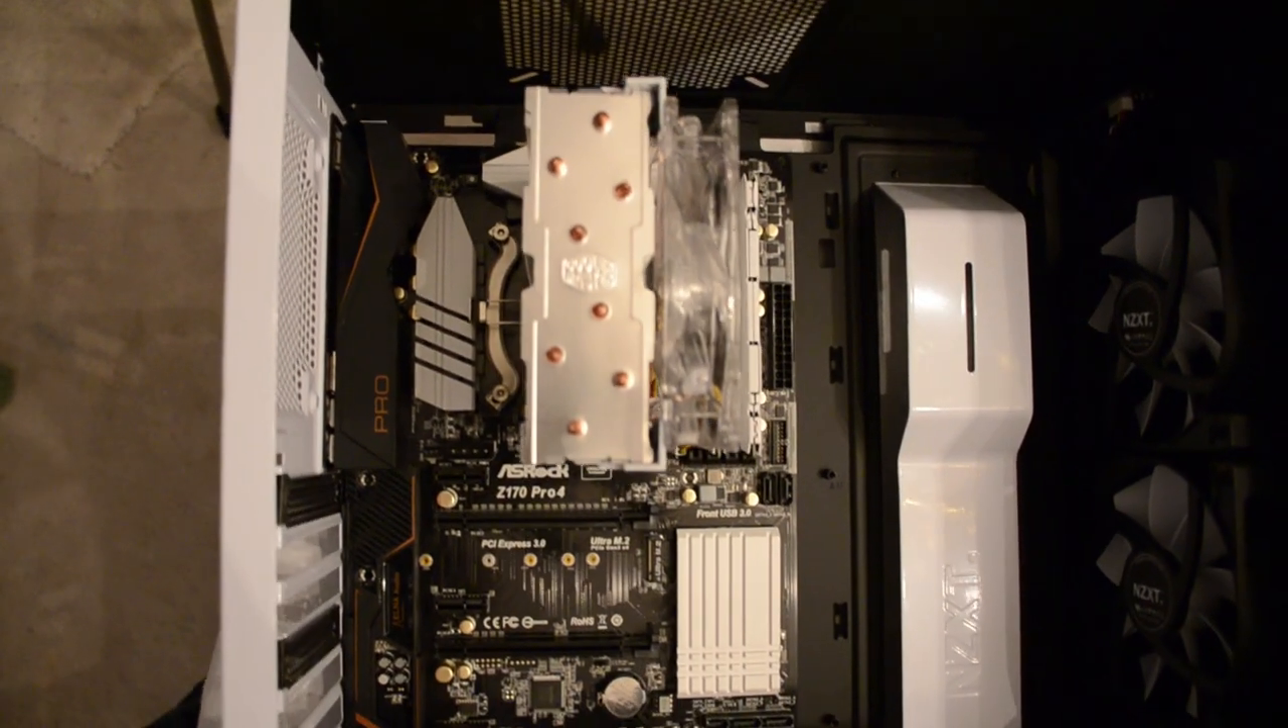I was very proud of myself at this point. We merged our motherboard with our tower.